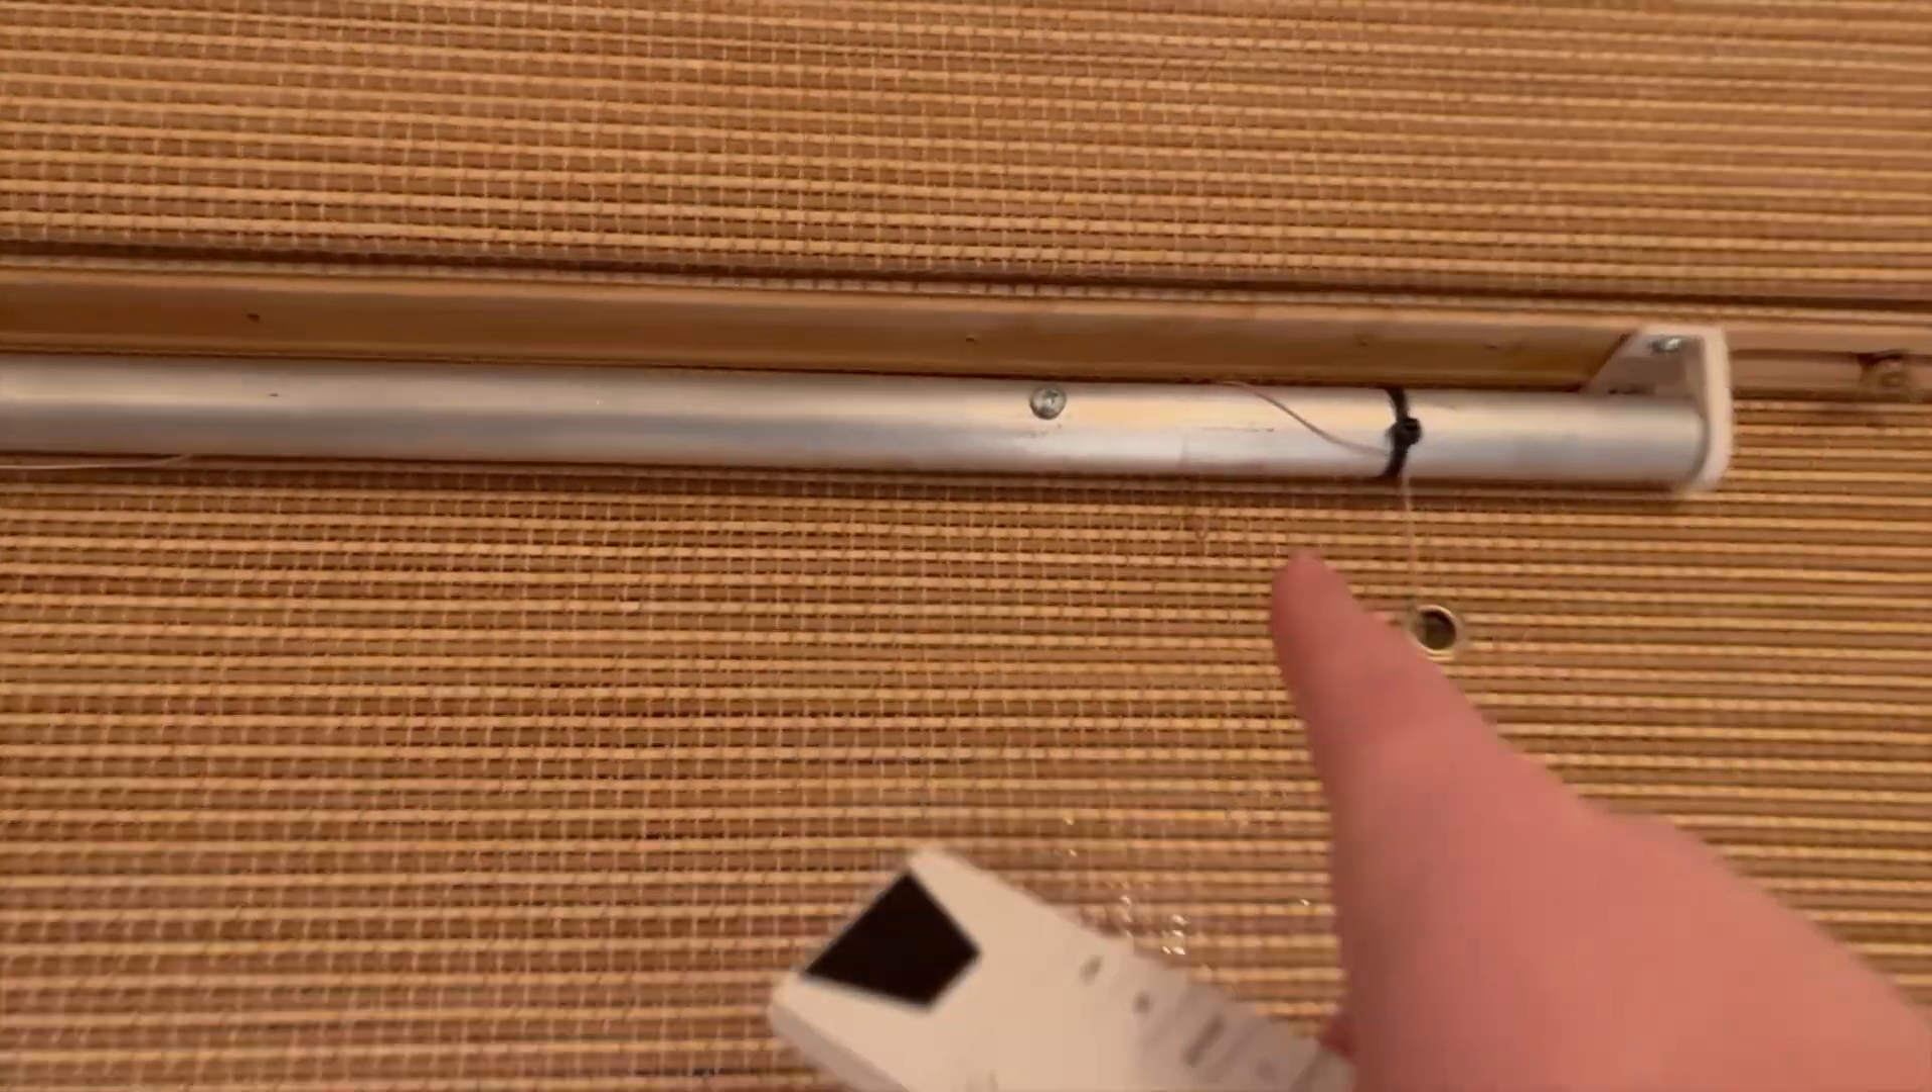I took the tape off here and I ended up using some zip ties.